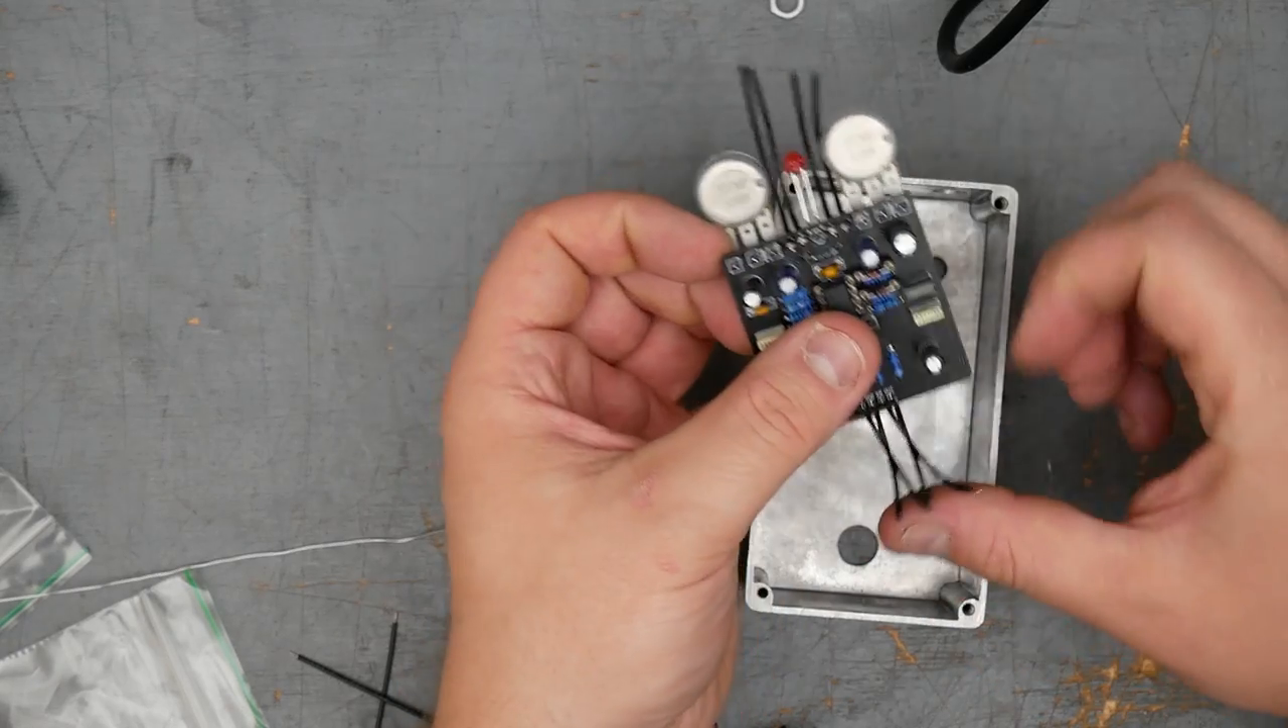All right, we got these hookup wires installed.